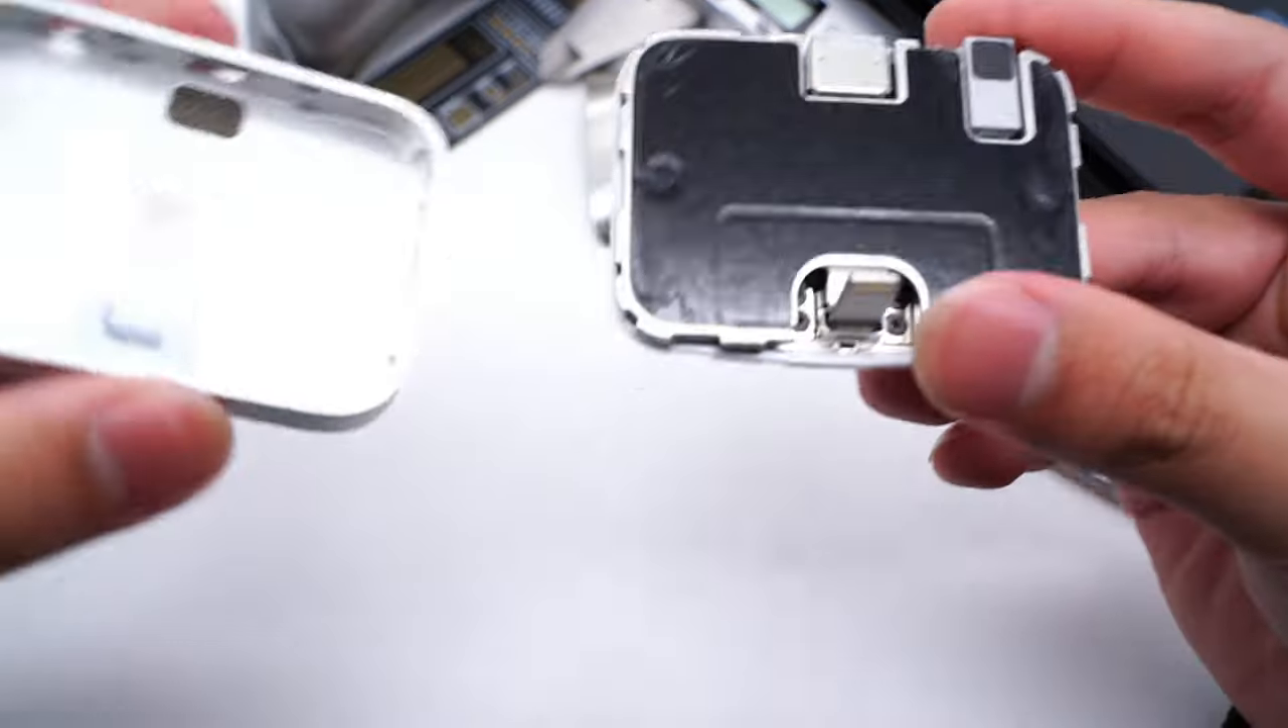After removing the top case, we can see the internal module.